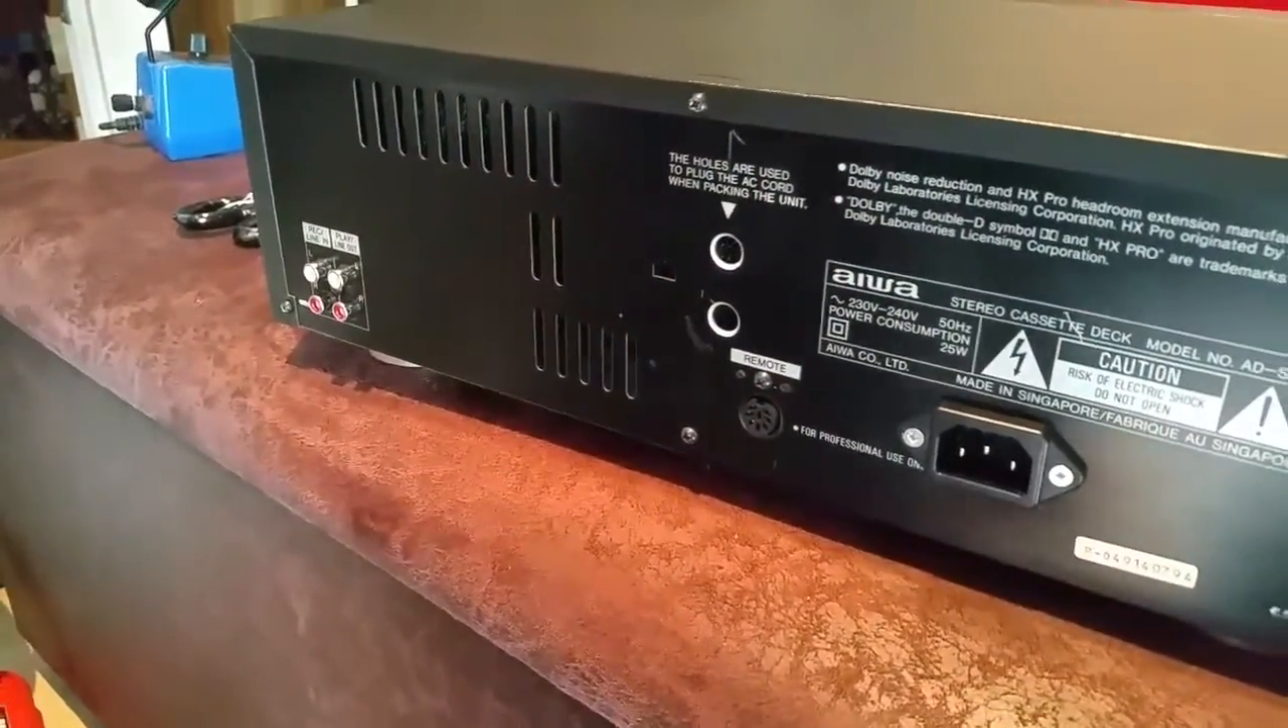Now we've fitted our chassis mounted IEC plugs all totally finished.